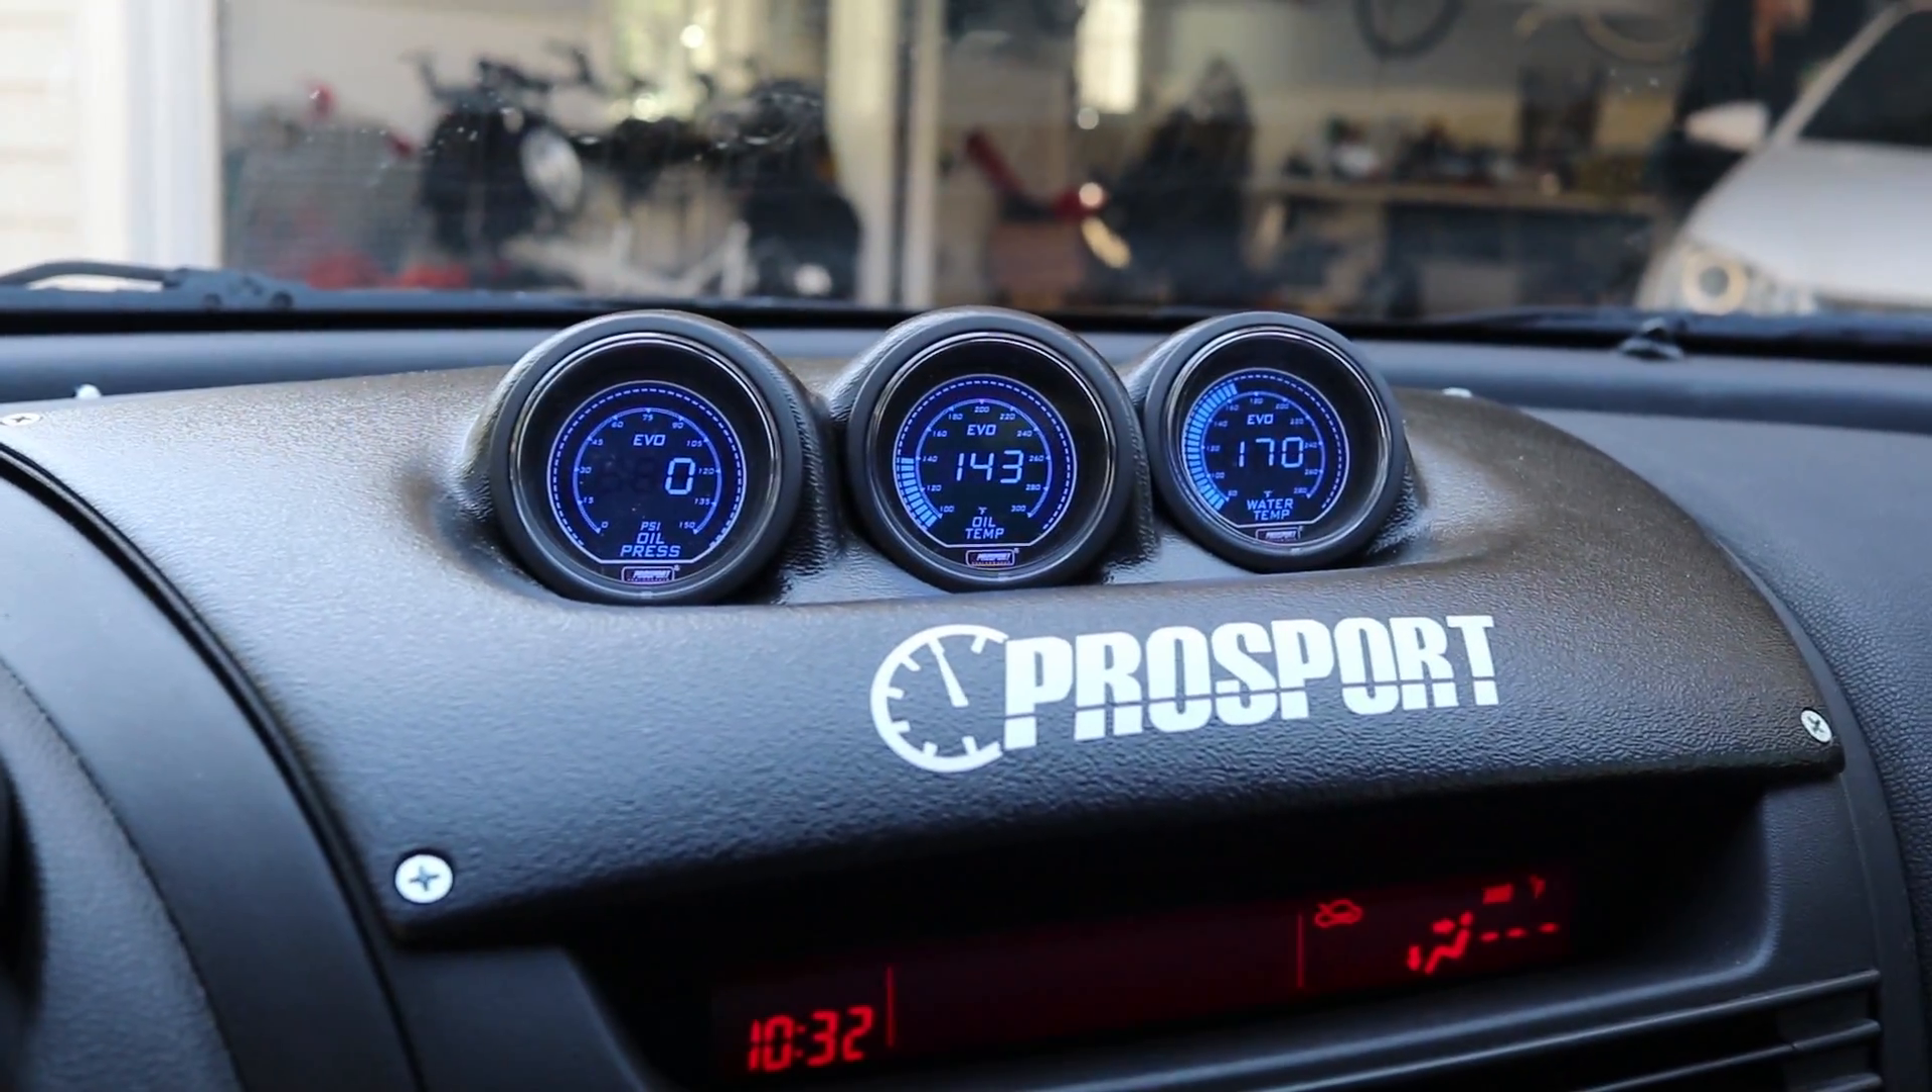I've installed the oil pressure gauge, the oil temperature gauge, and the water temperature gauge onto a low-tech gauge pod.